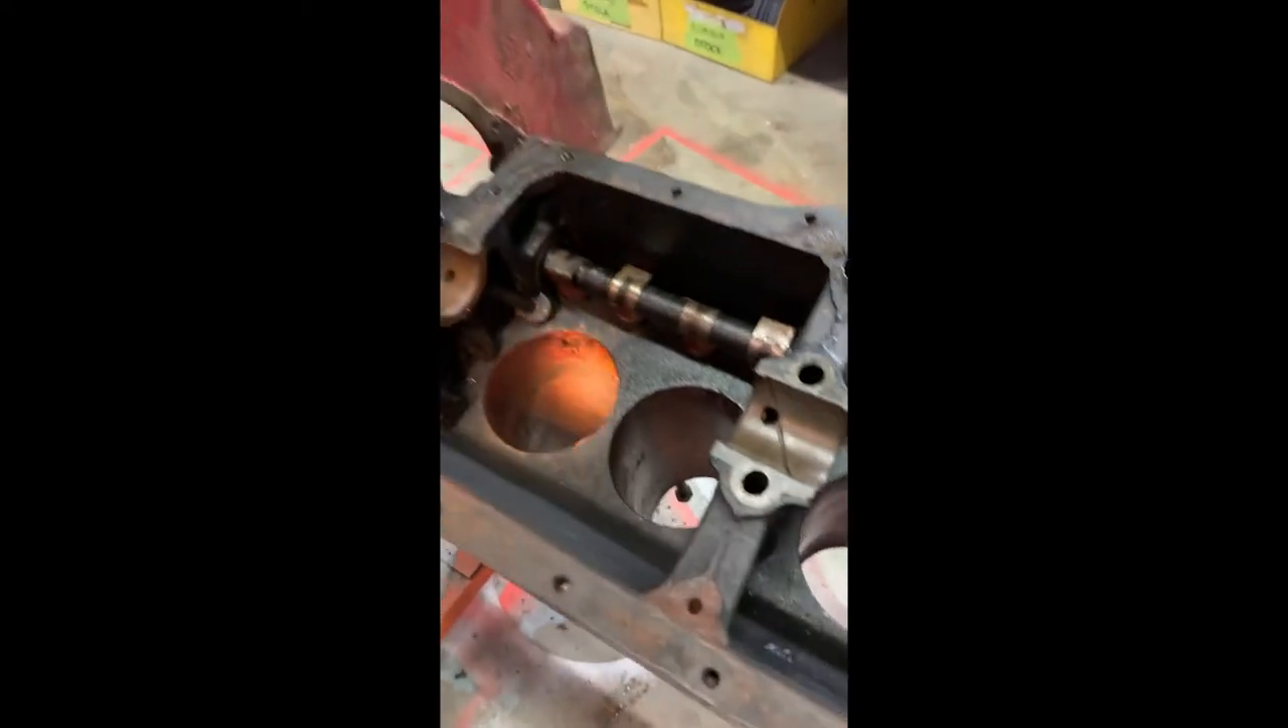Obviously the cam's still in there i haven't quite gotten to getting it out yet.